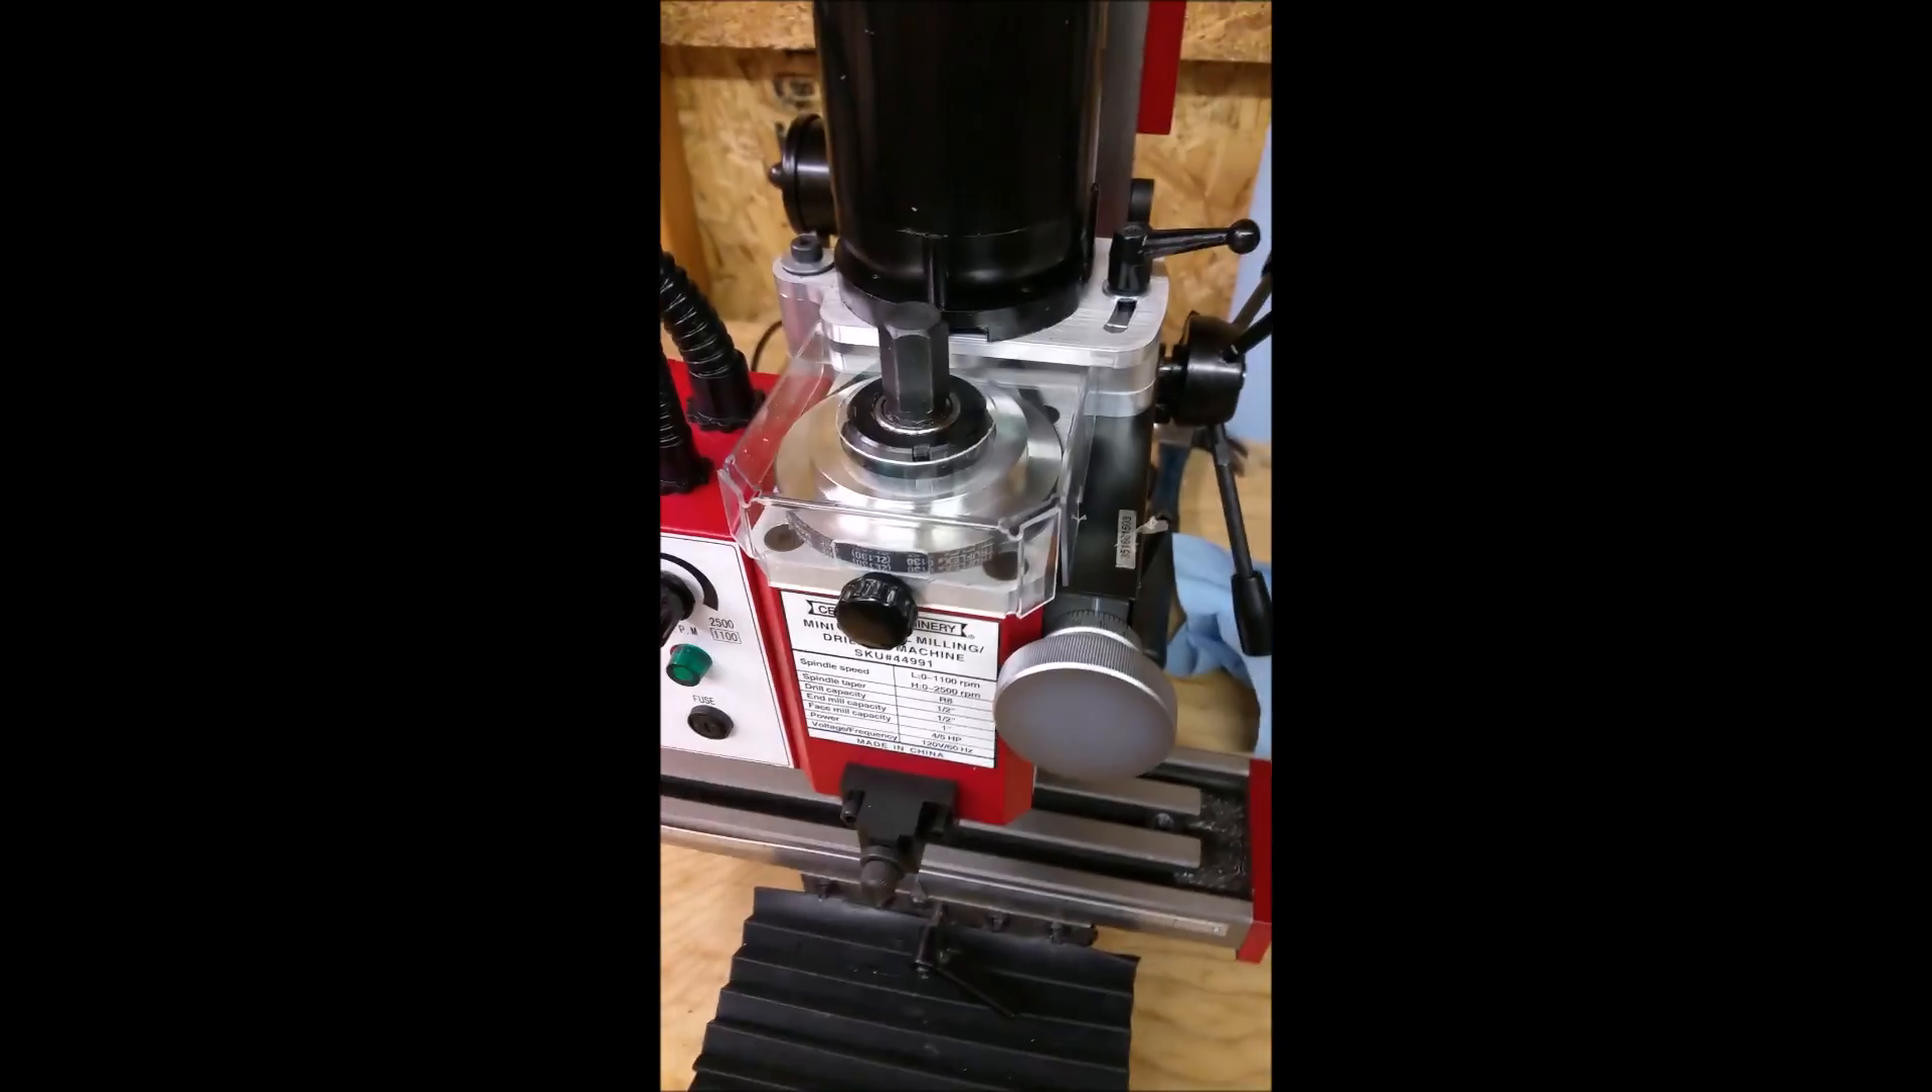I put the little plastic cover on.